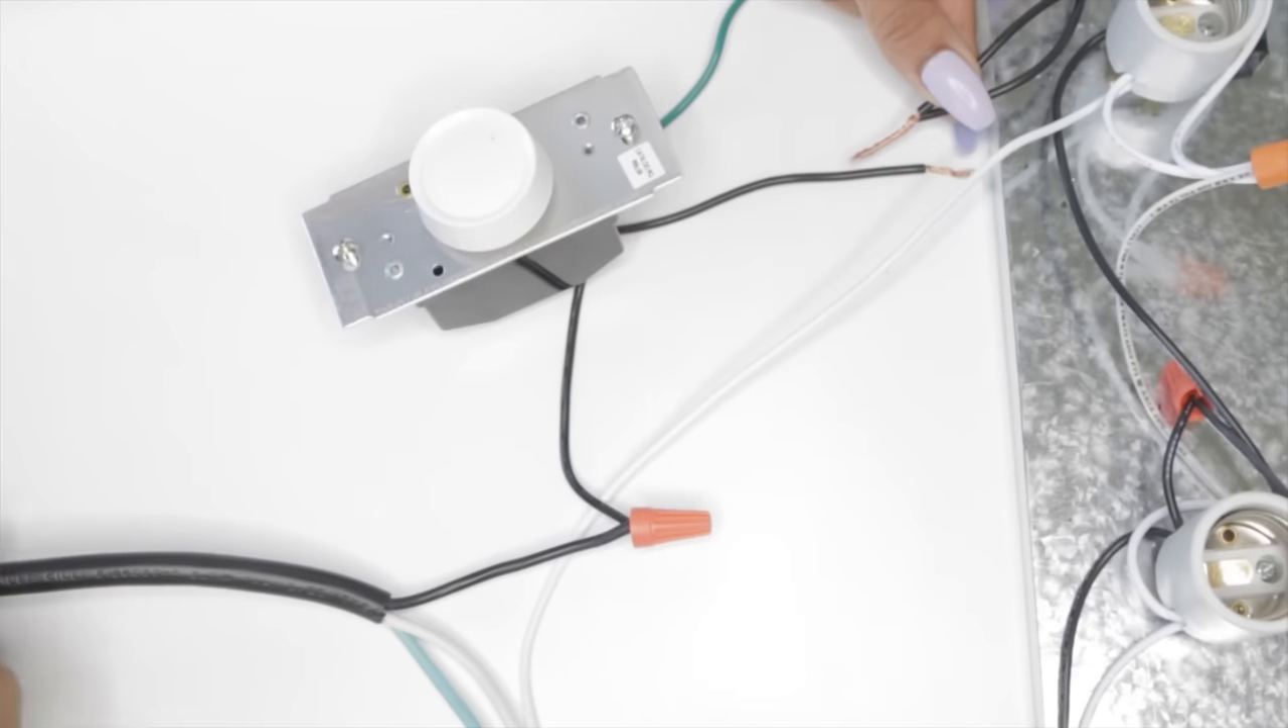I have the black wire from the dimmer connected to the black wire of the power cord.